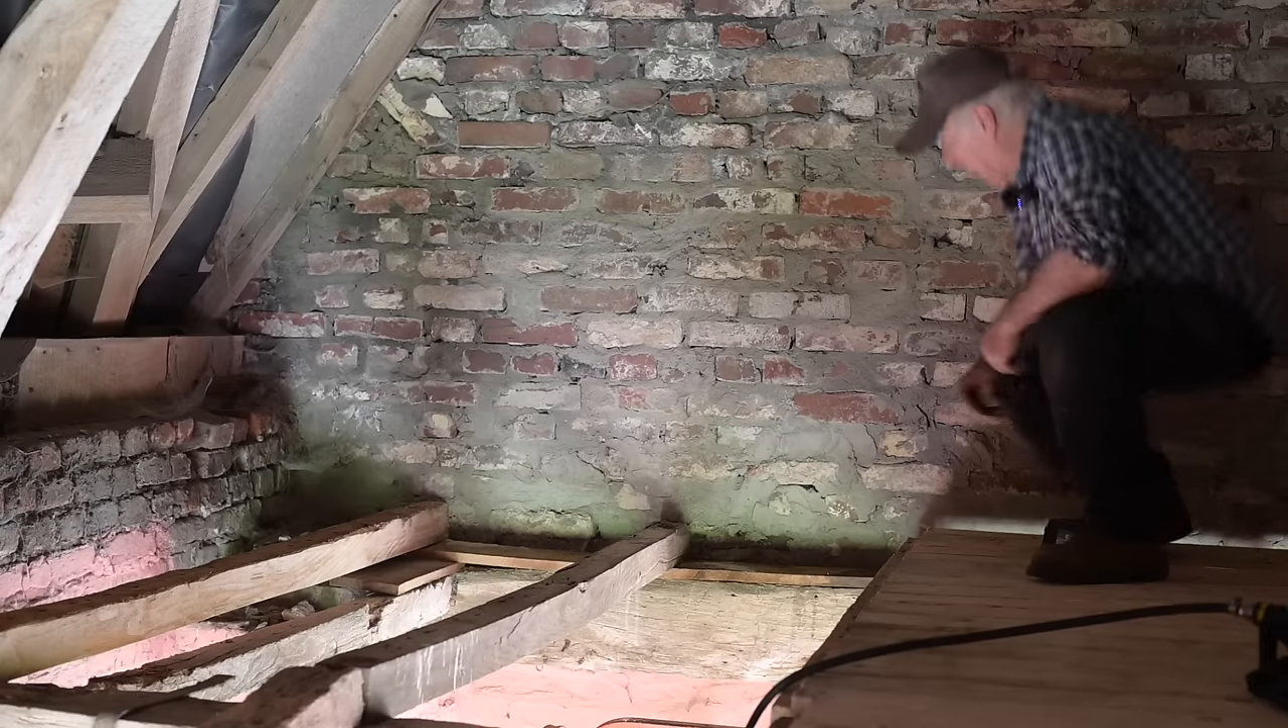Now it's time to fill in the remaining planks.